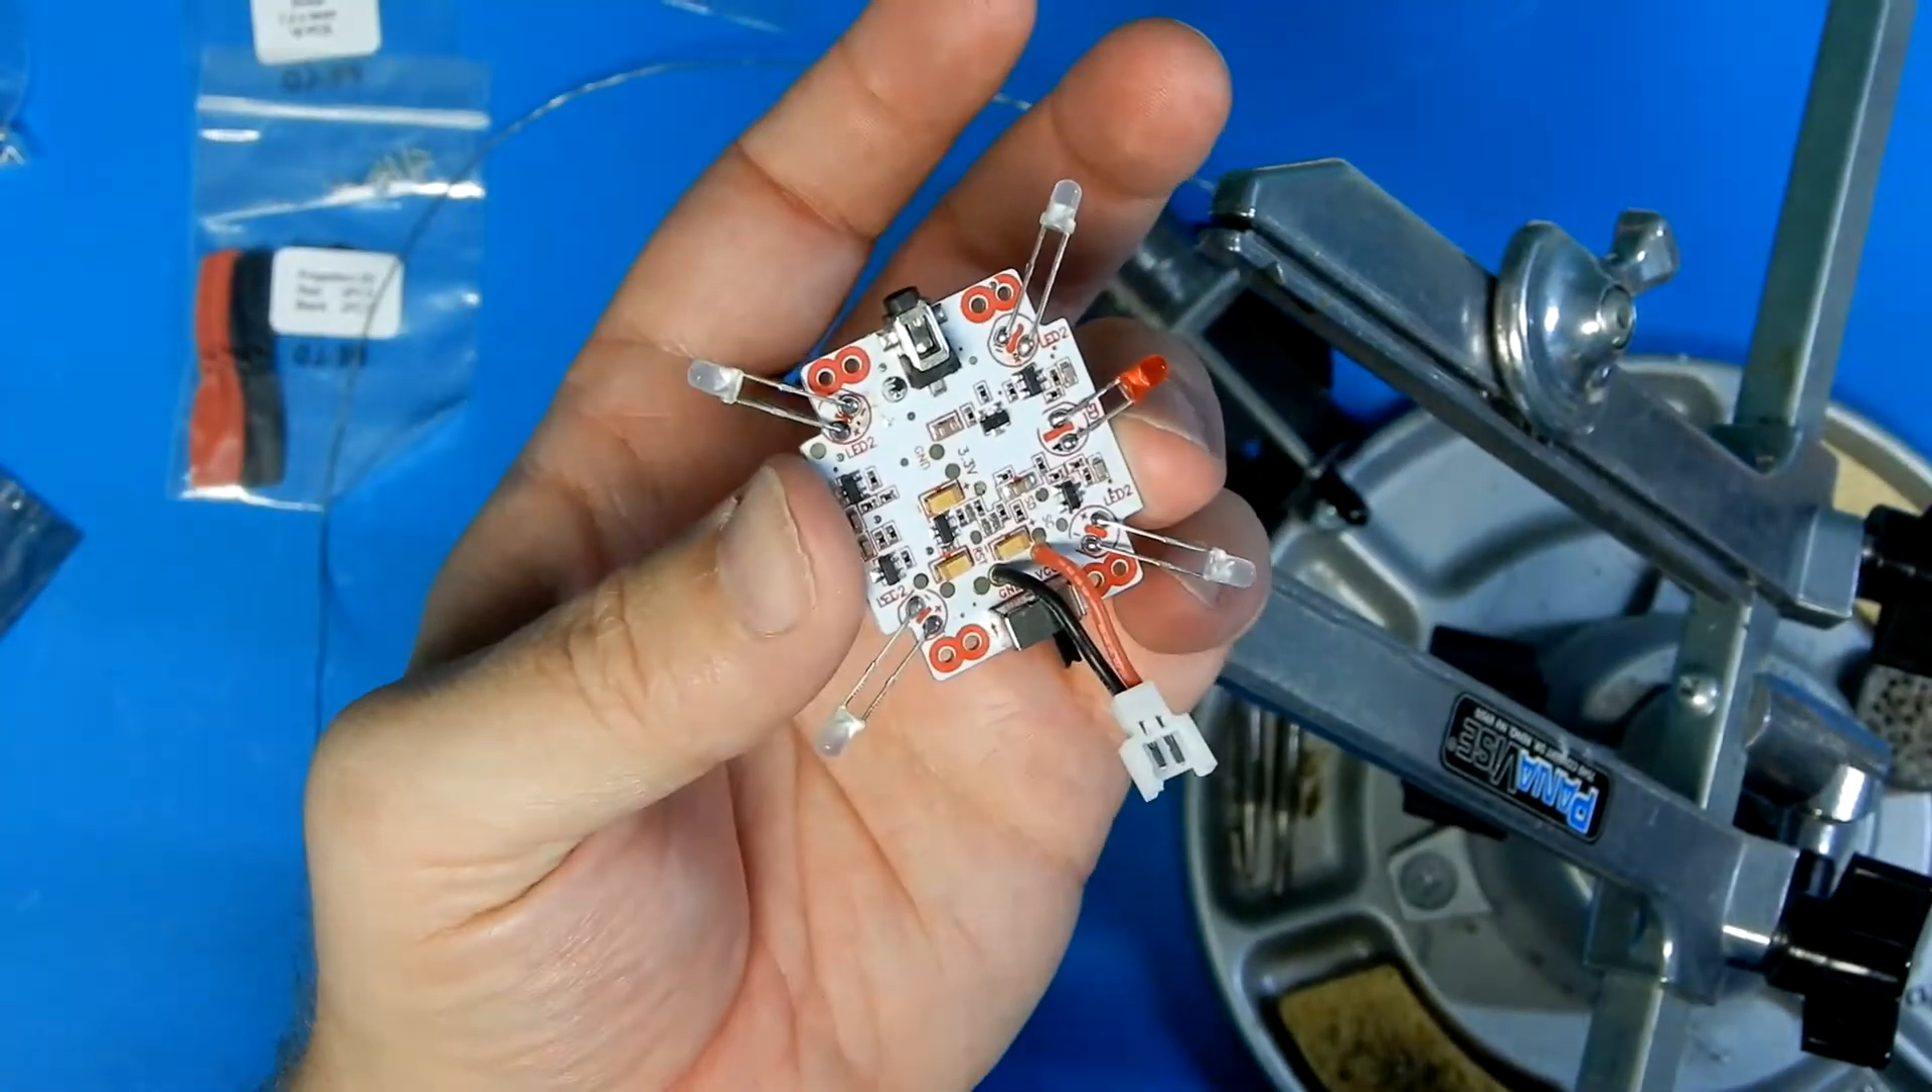We've got both sides of all of the LEDs installed.